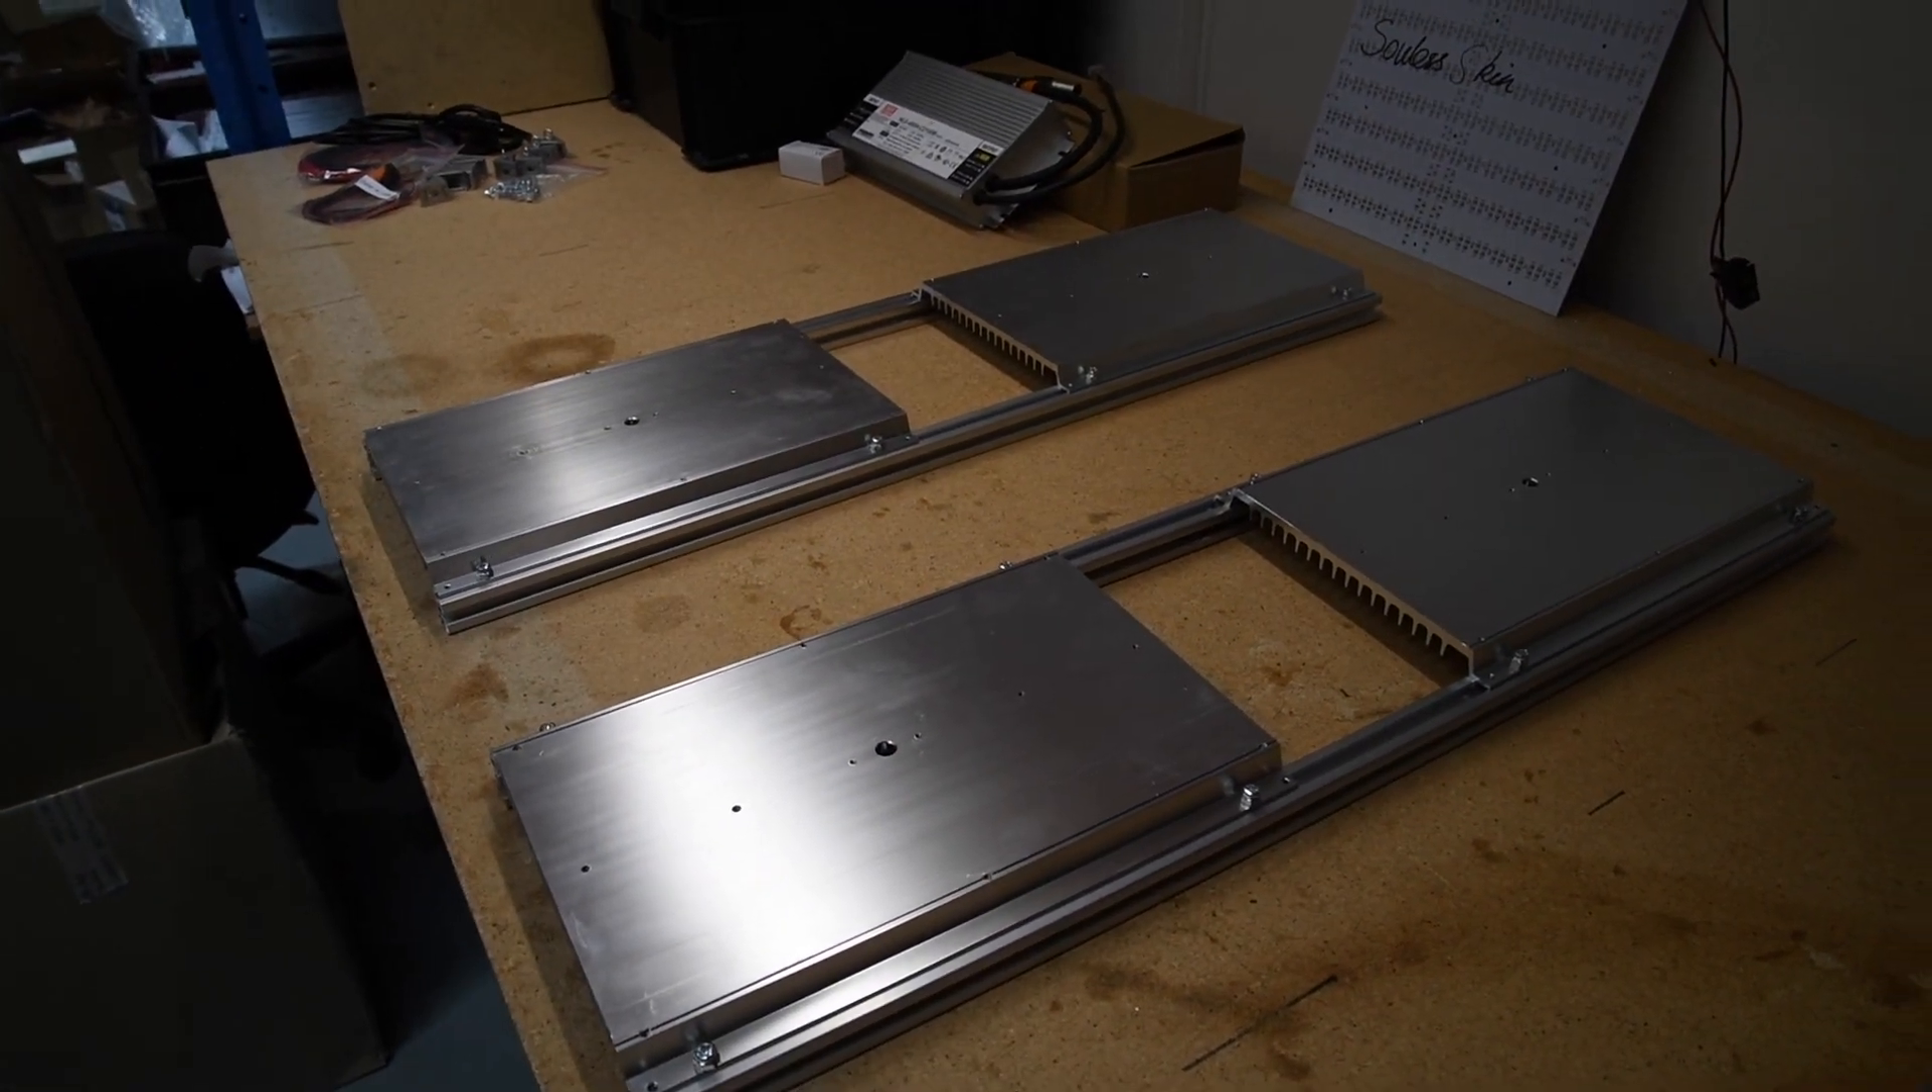So here we have the kit with the four heat sinks and rail completely mounted.